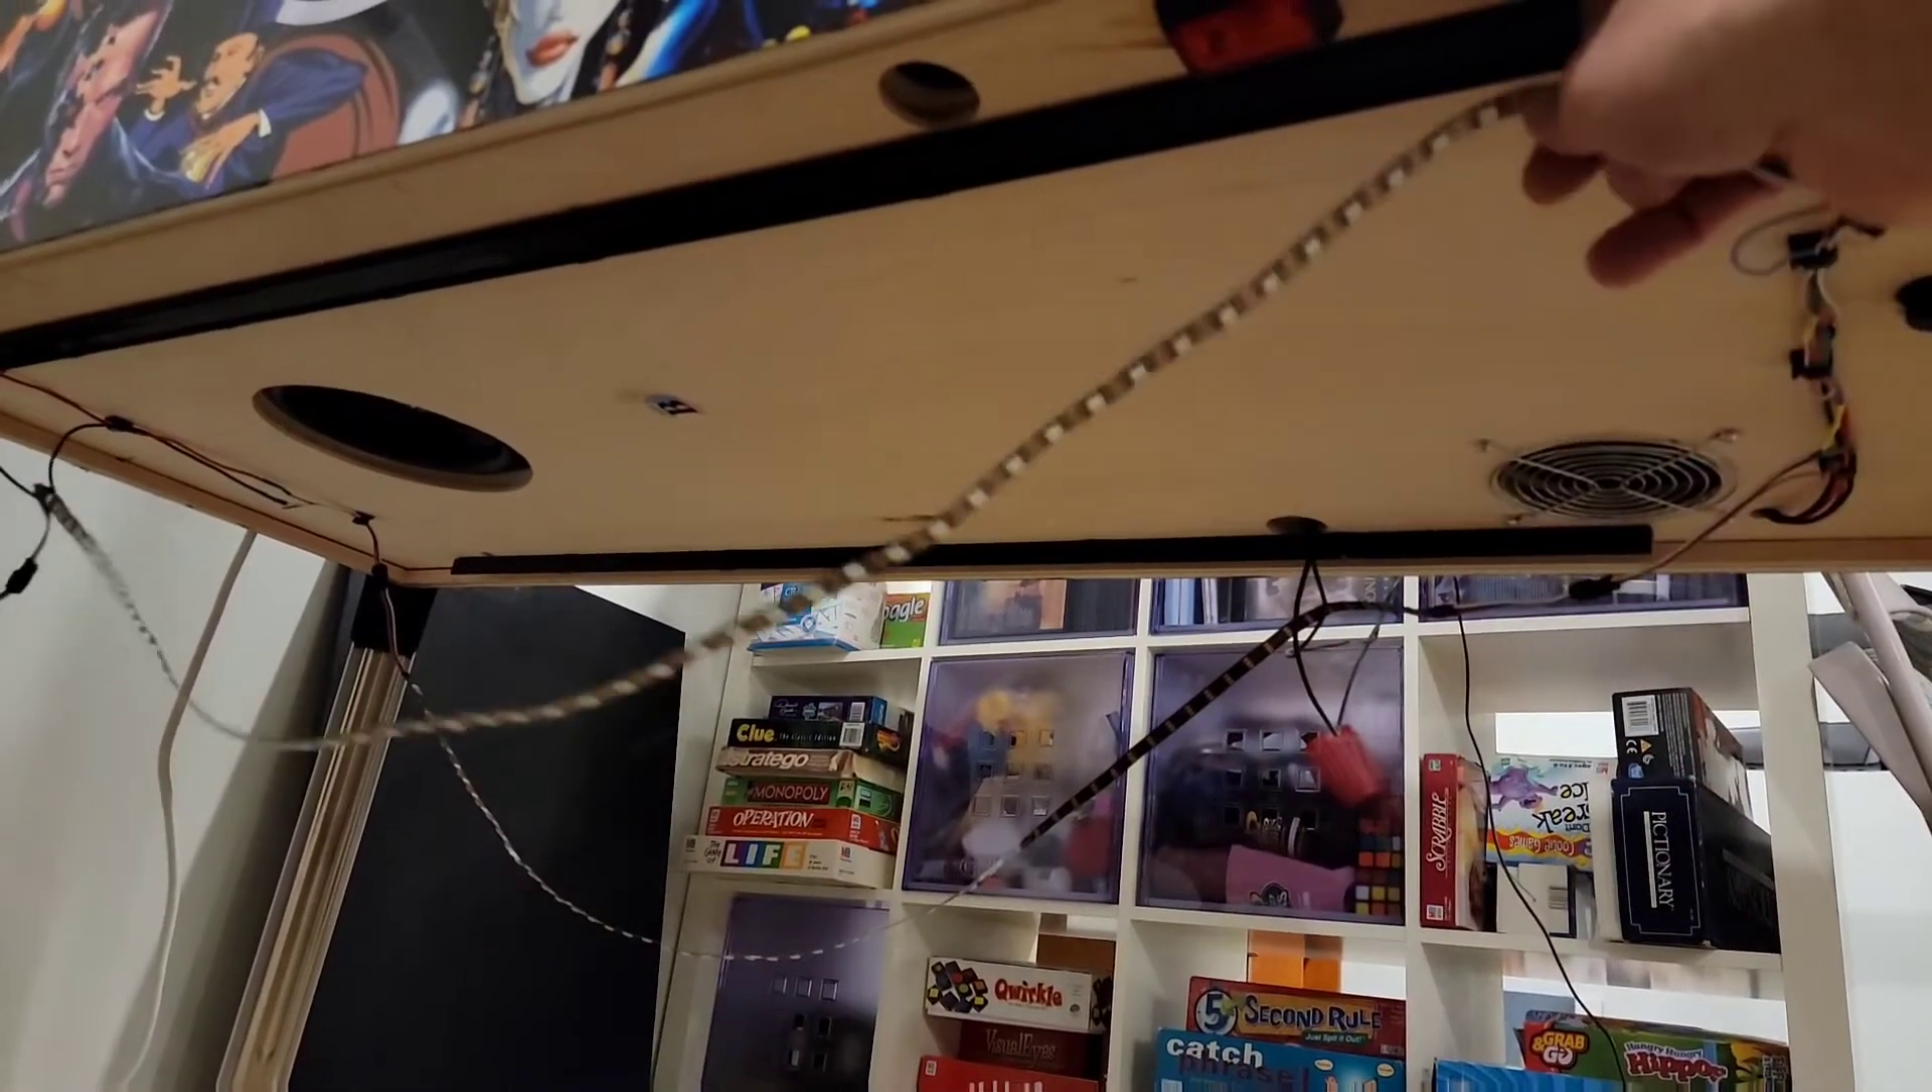The damn strips came away from the adhesive on both sides so they're just dangling there.